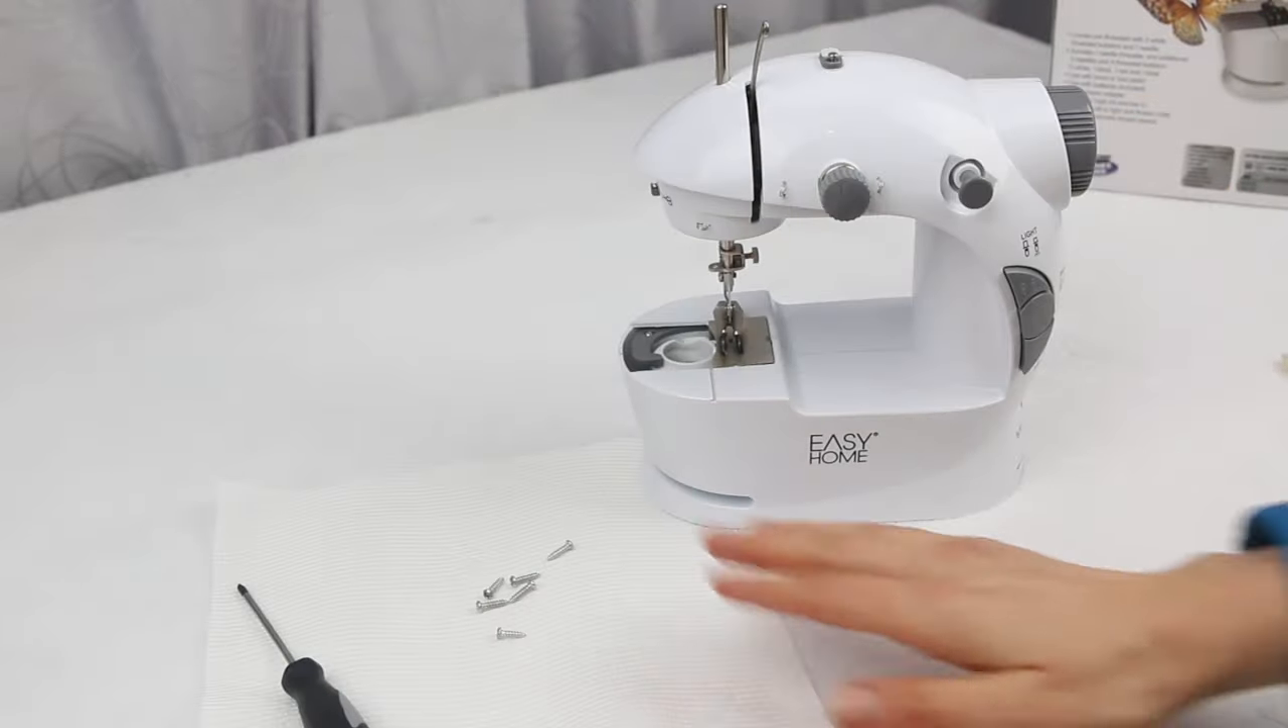Okay so I've removed the six screws.